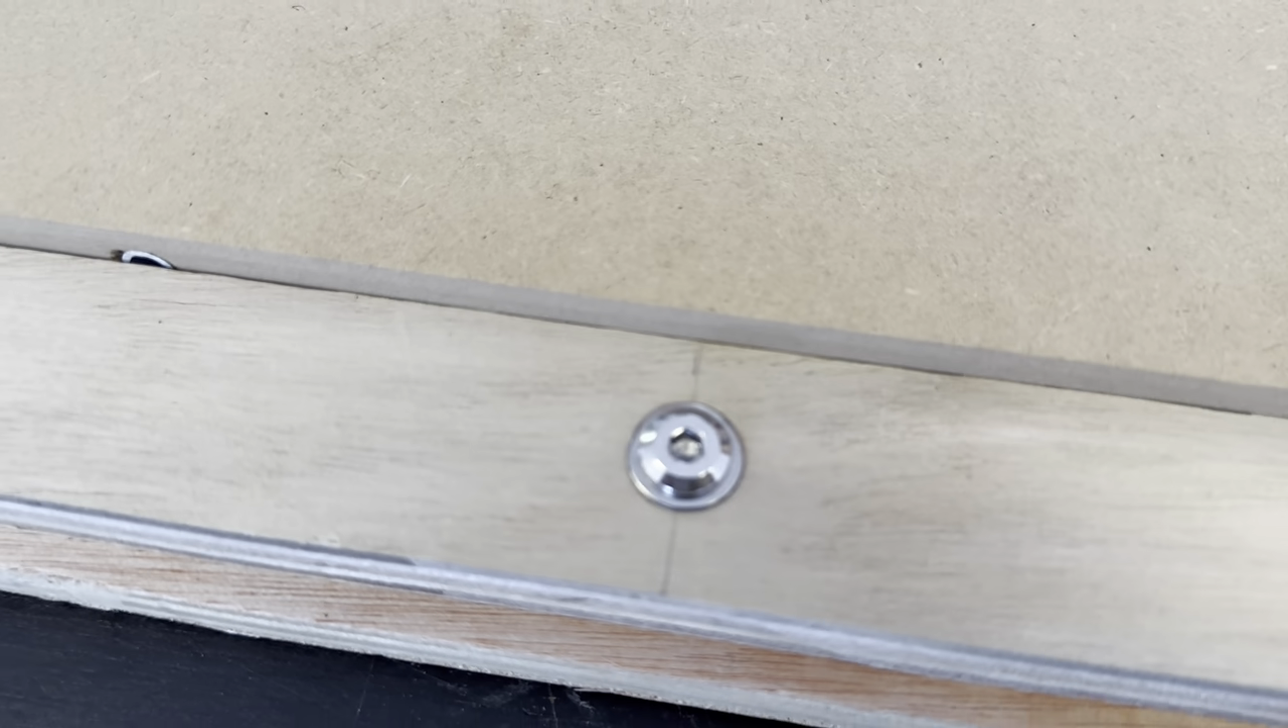First off, if you notice, I went ahead and added washers.